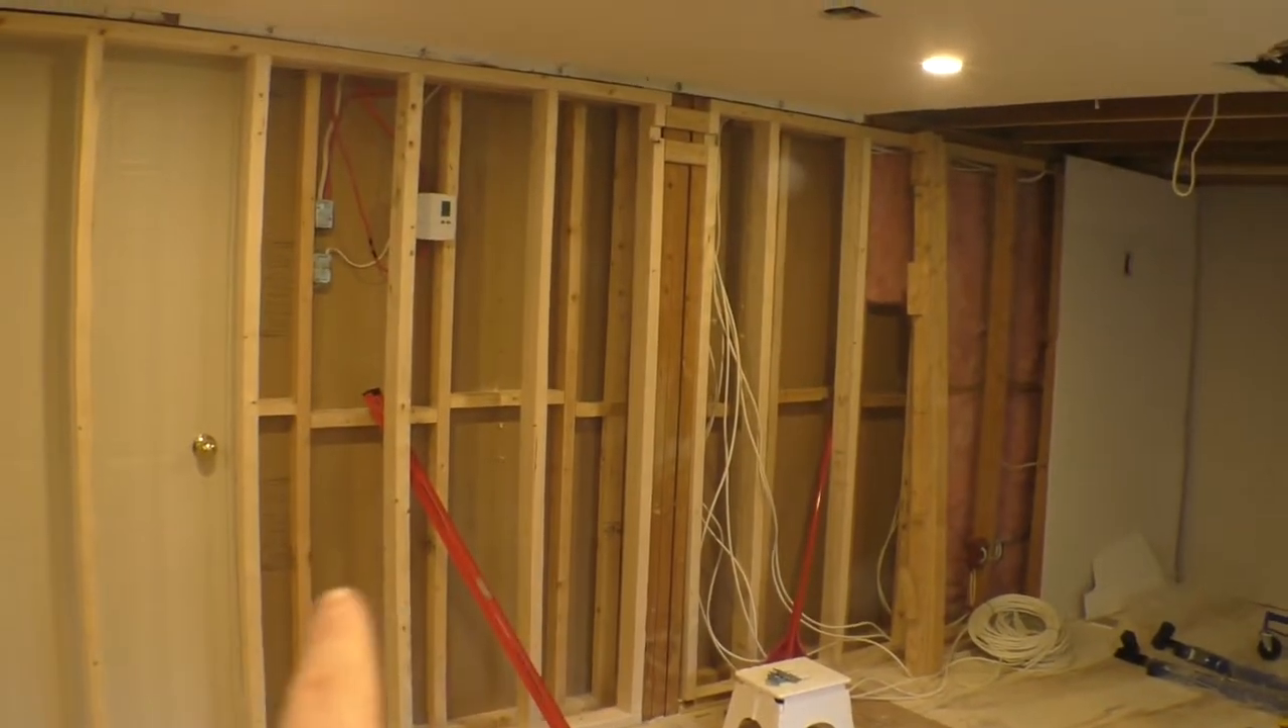I remove the drywall here i haven't removed the door yet uh but i i can now you will see uh in a second why.